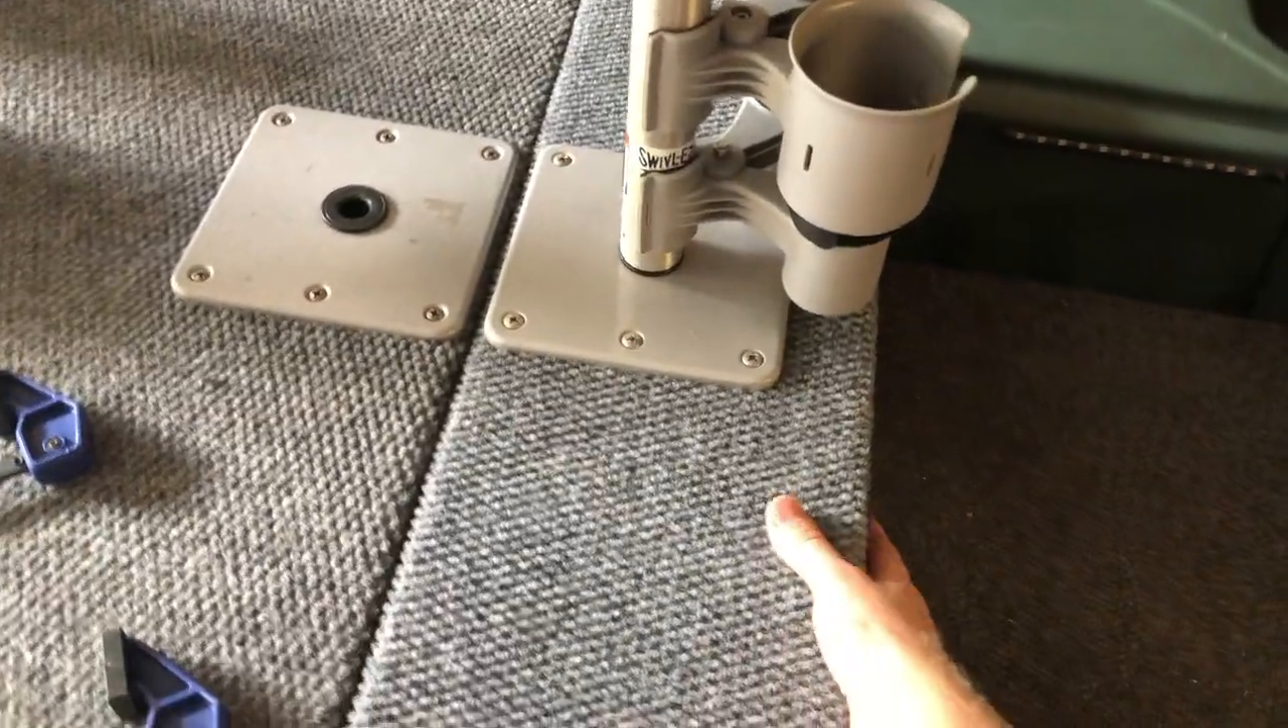All right we got the seat pedestal base on the extension and it is working good.